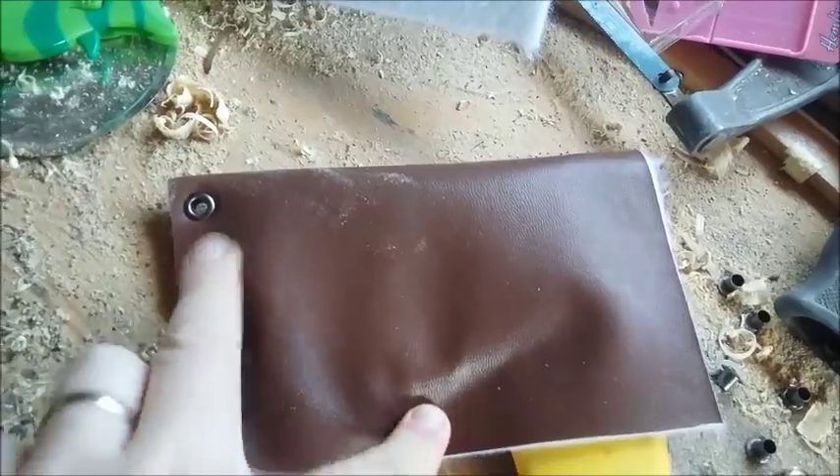And you can see I've started to put the eyelets in.